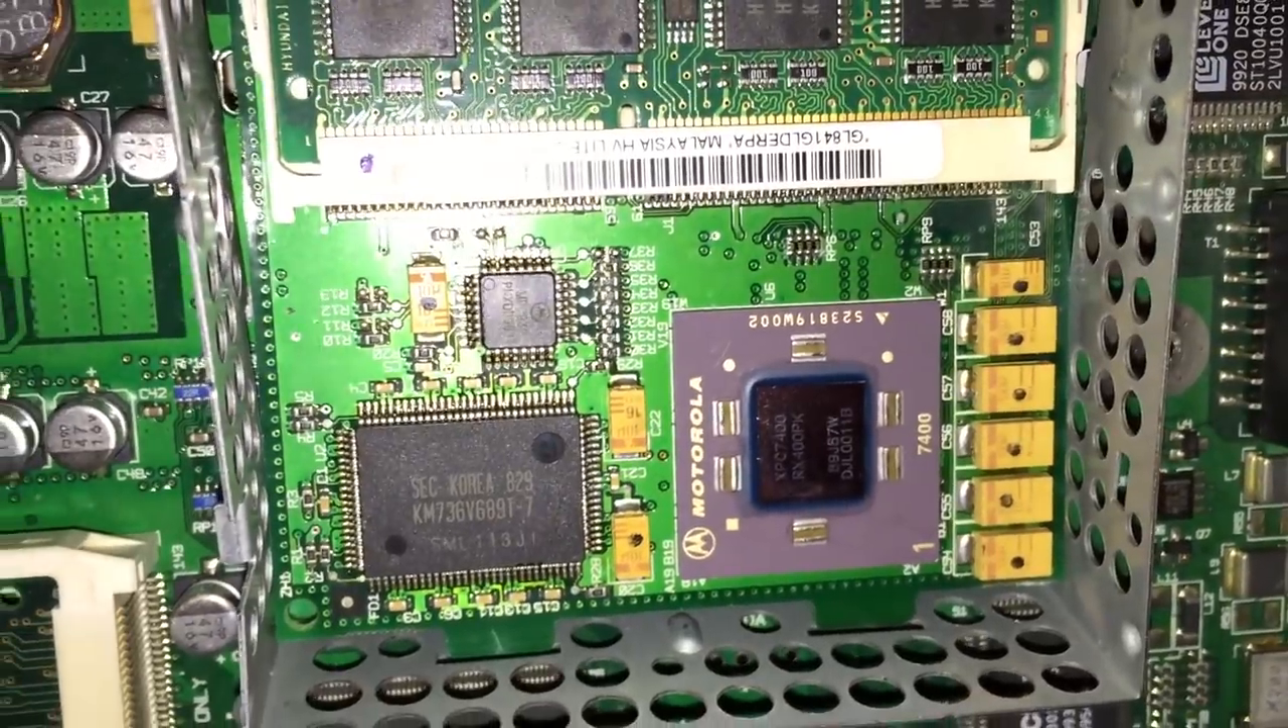Alright, so as you can see, I have the modified CPU card installed now with the G4 CPU soldered on.